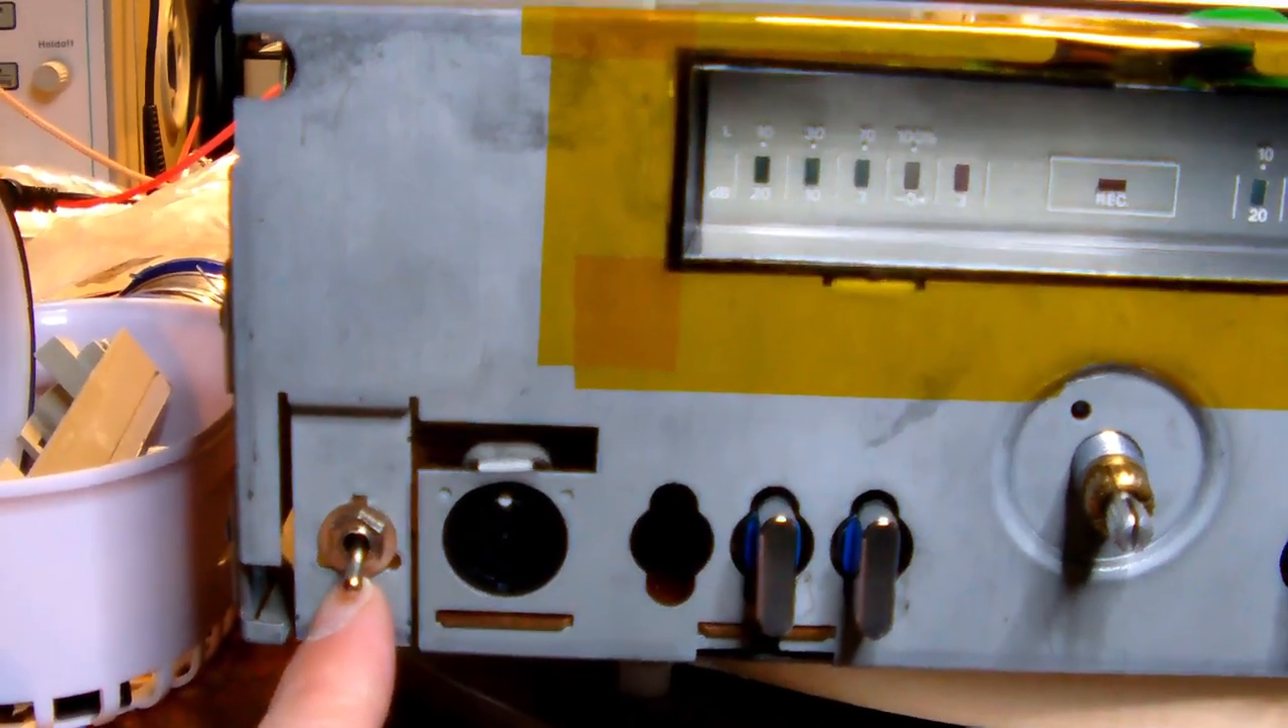I also fitted the new on -off switch.